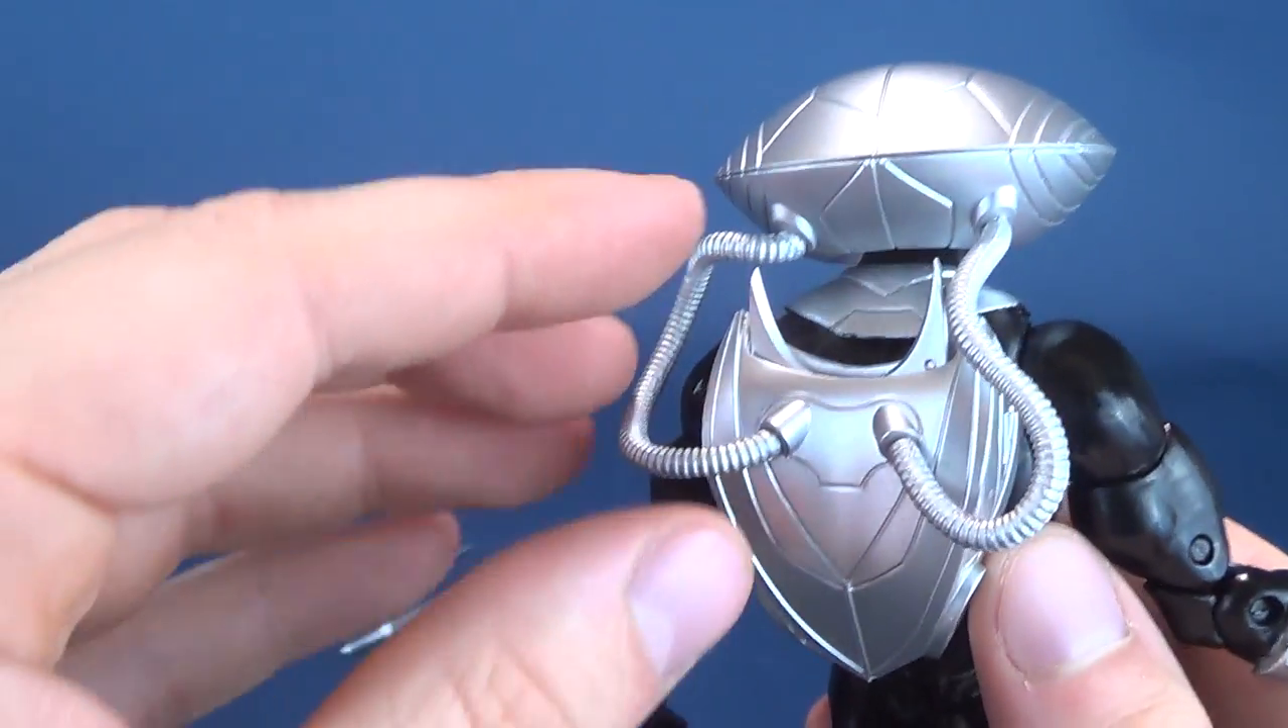Now, unfortunately, one thing that's going to come from this, you'll see that these two points are sticking up.